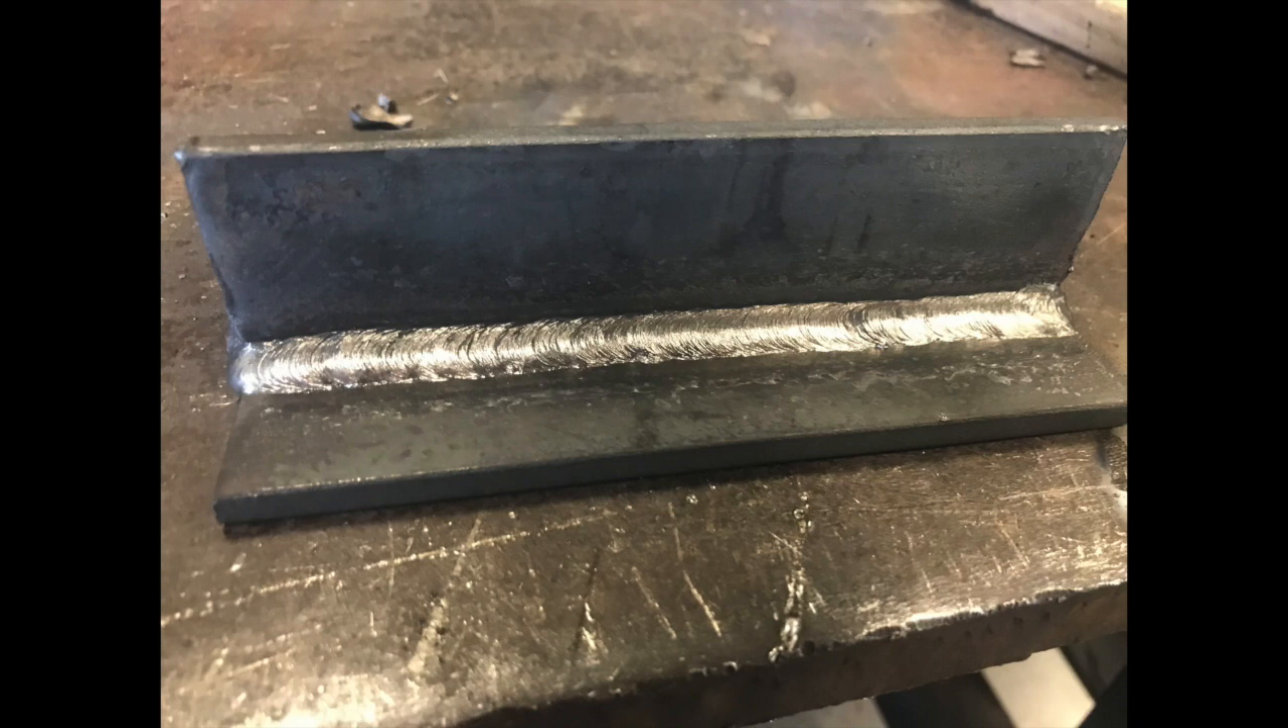Here's how my root pass turned out just try to stay consistent nice straight all the way through.